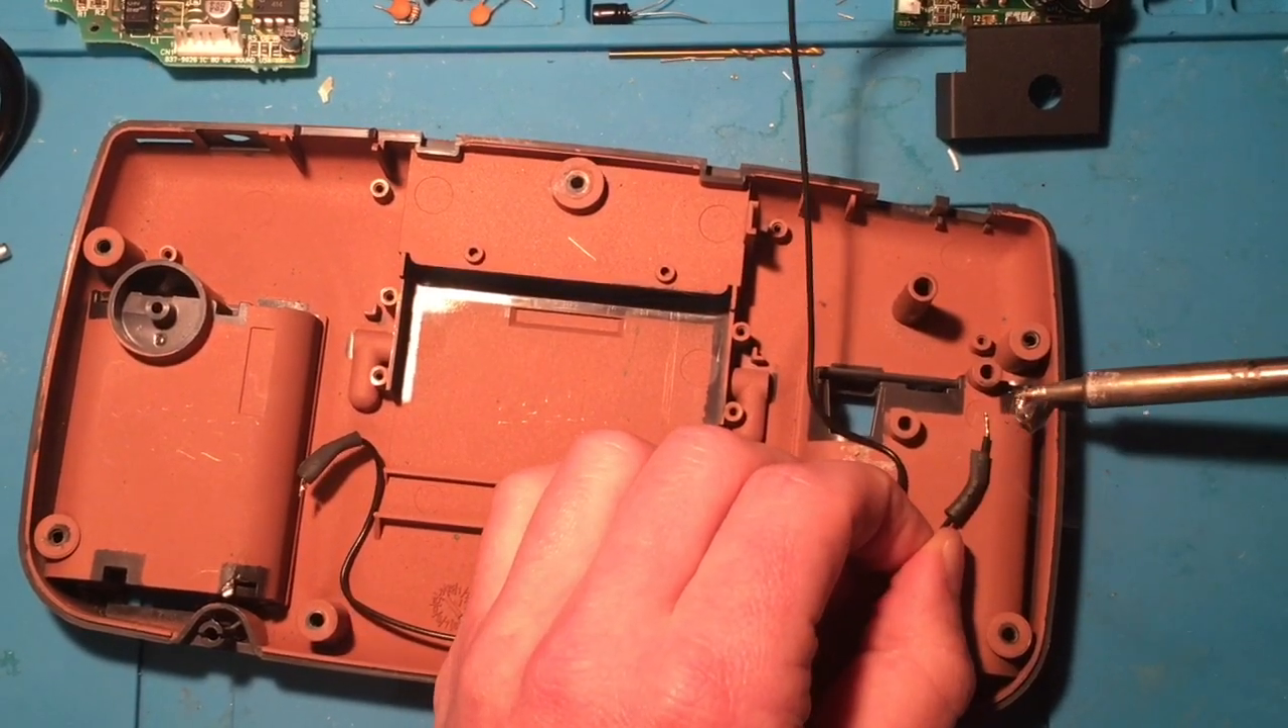So all the boards are out last bit is getting these other wires out.